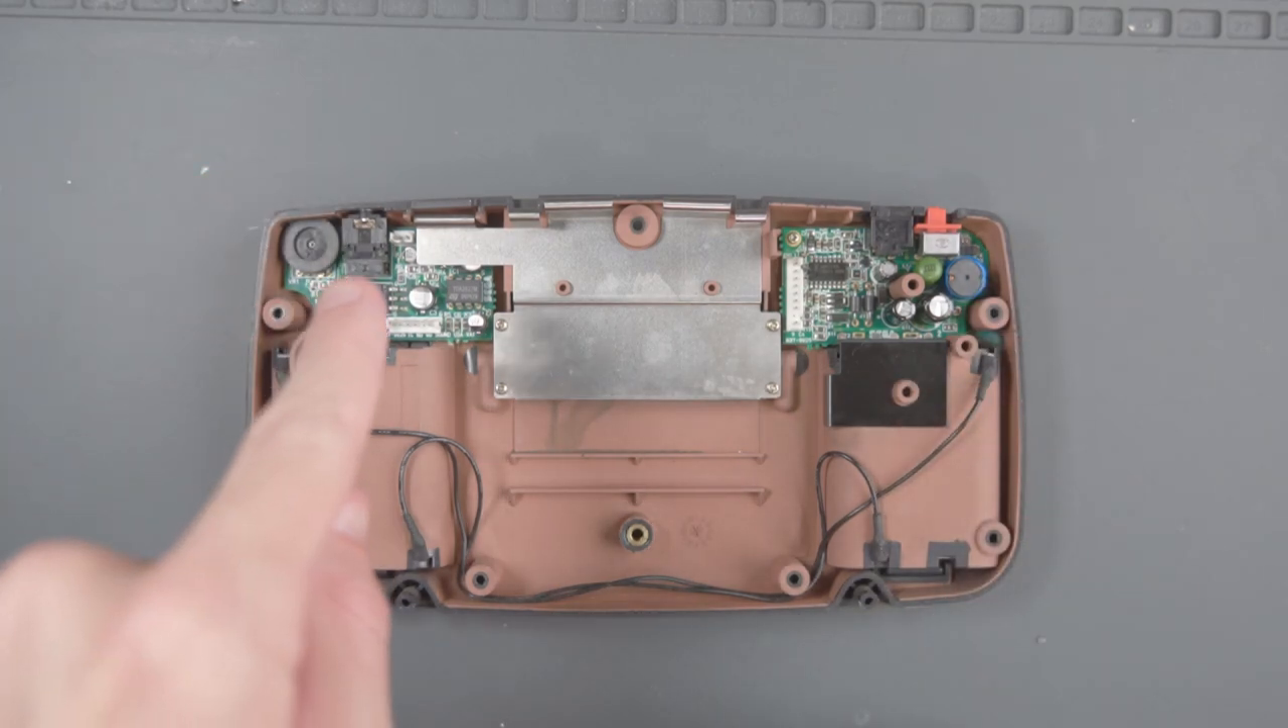We're almost ready to assemble the game gear in our new shell, but I will need this audio board from the old shell. But first we have to remove this shield here.